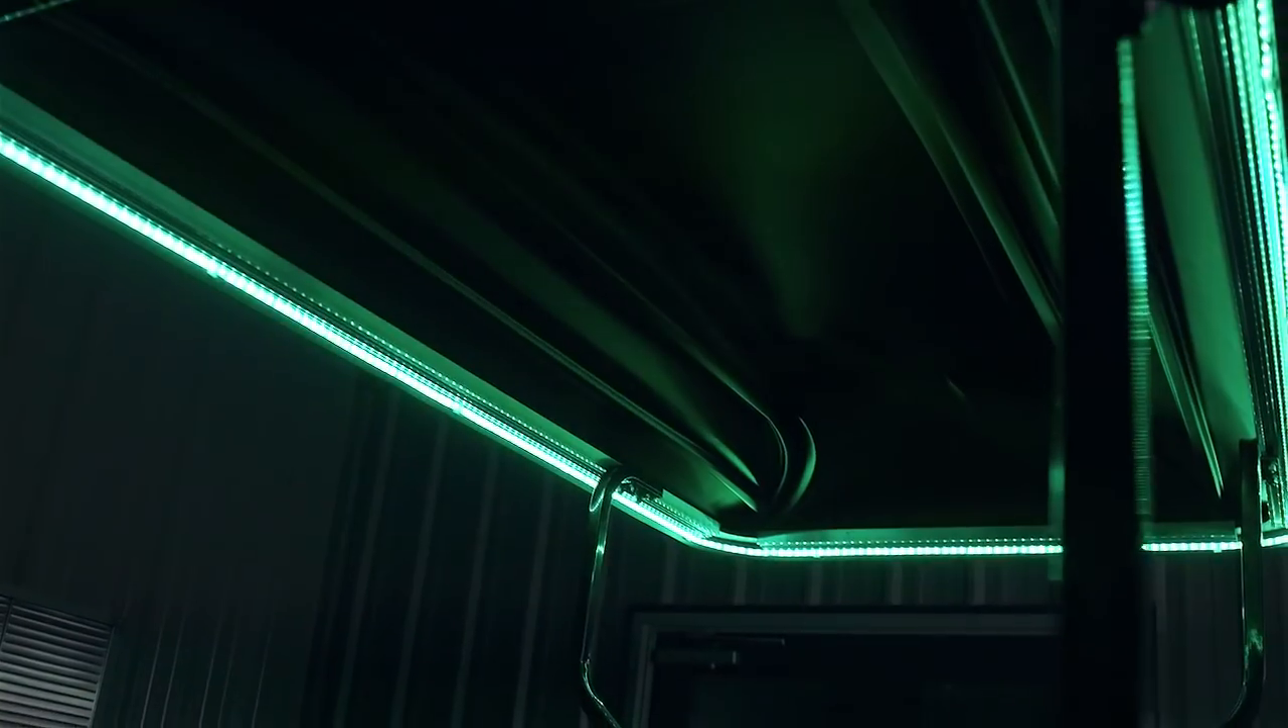You're now finished installing your Bluetooth LED light strip.